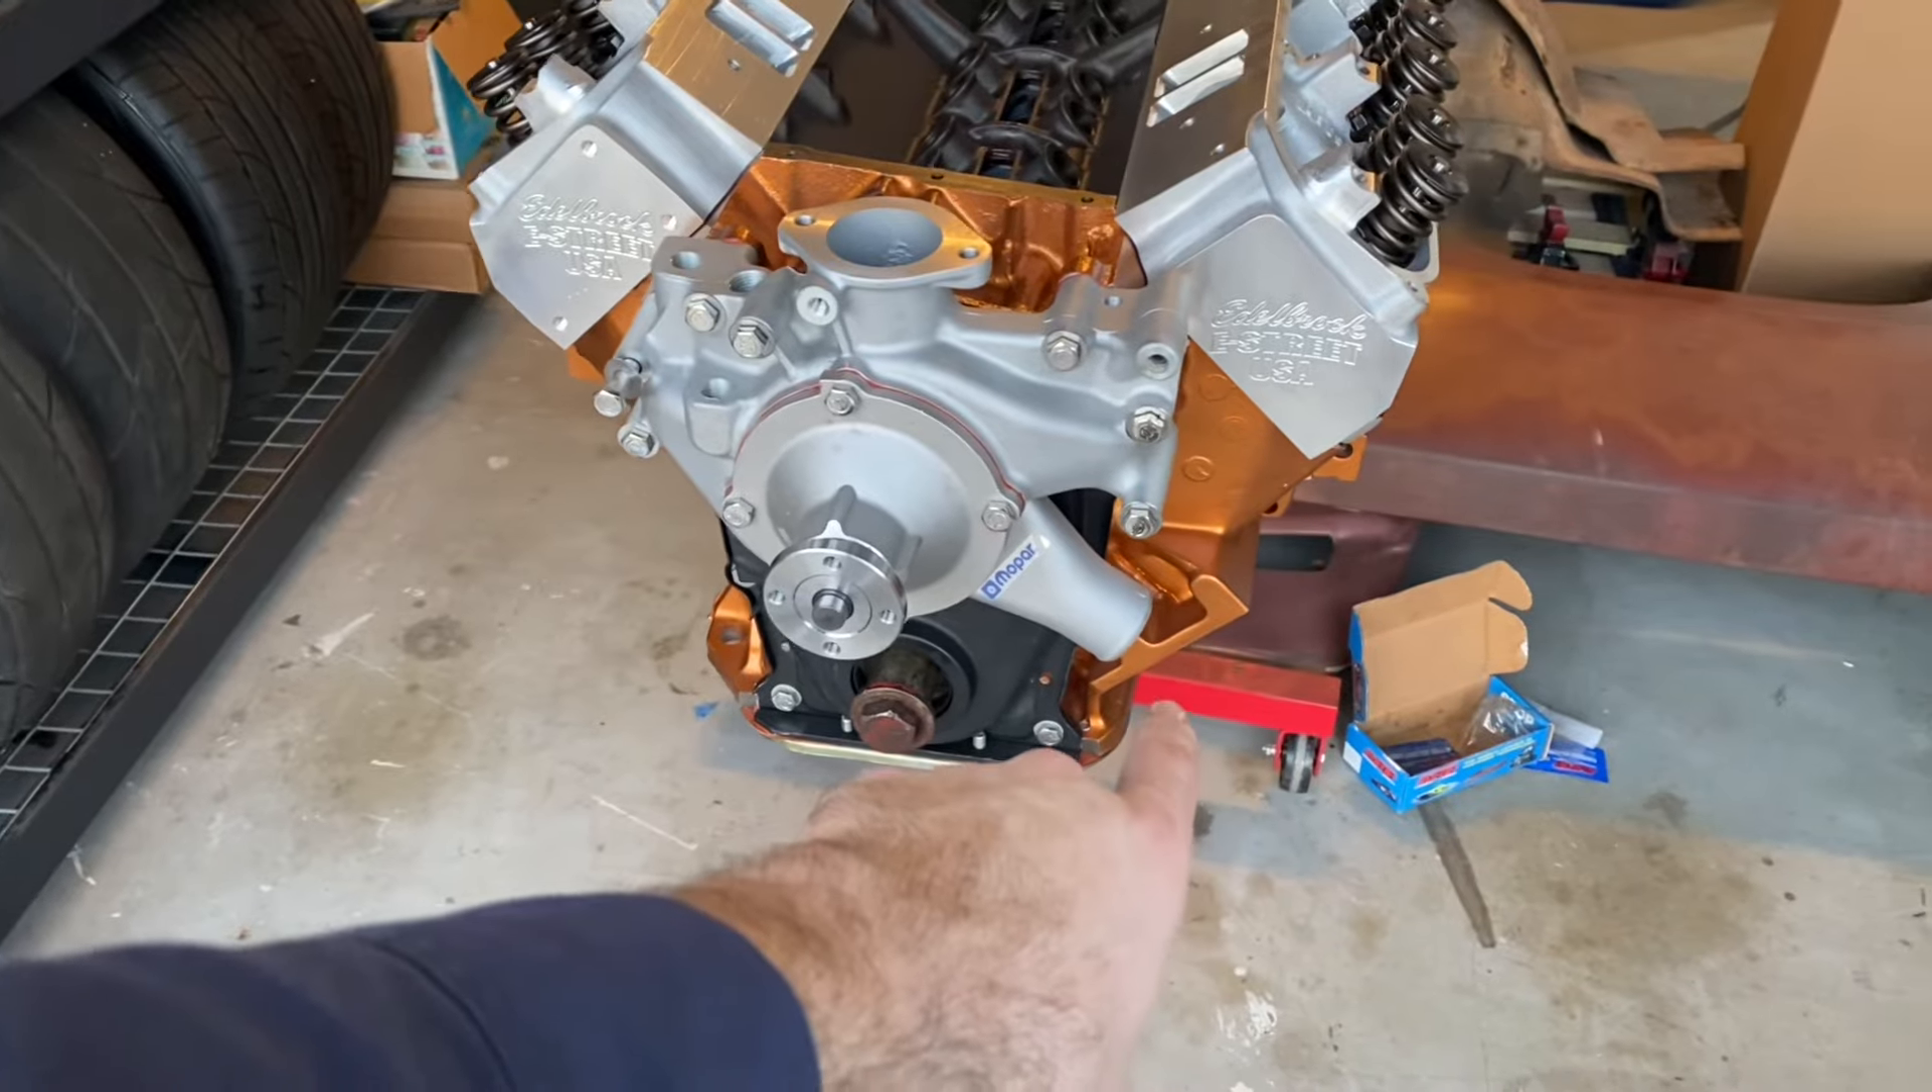Now that the water pump housing and water pump are on, I'm going to keep letting the oil pump dry.